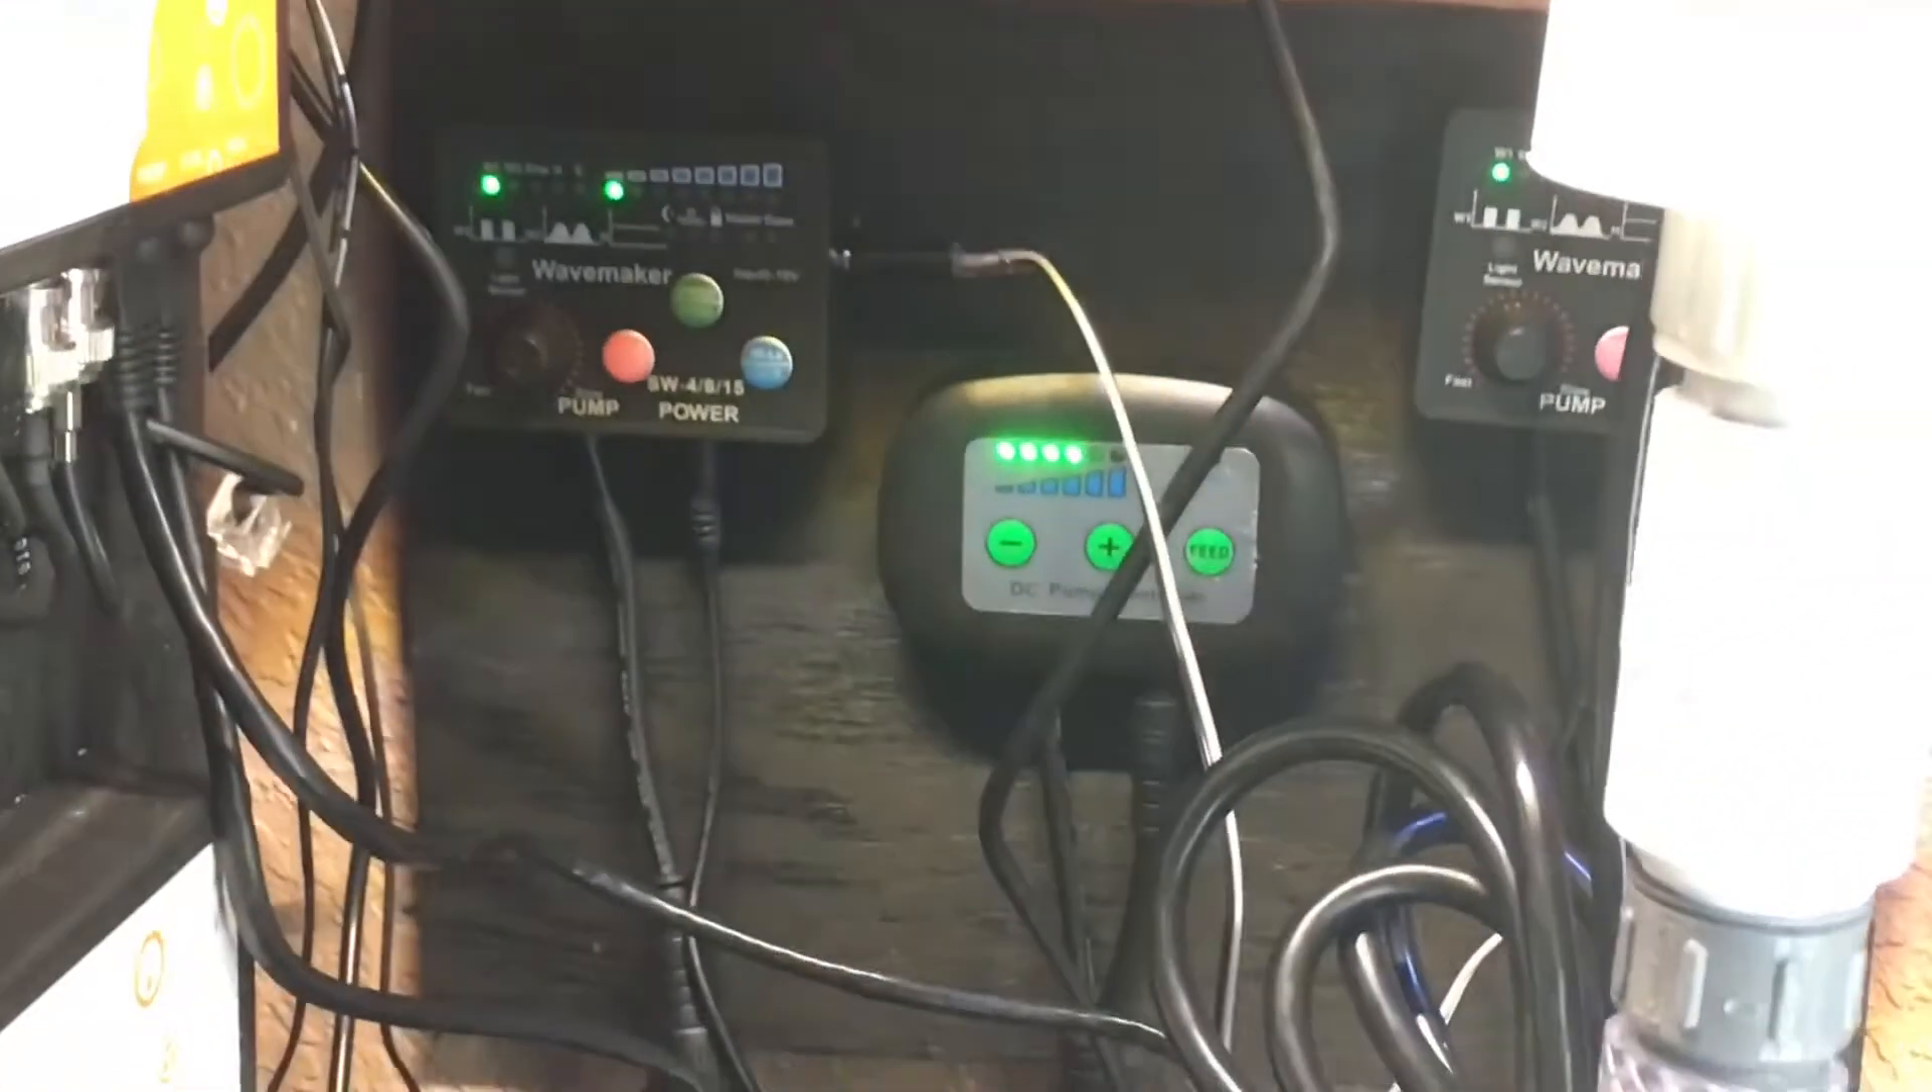Taking a closer look under the cabinet, we have the controllers mounted up still, and they both have their little plugs in them.